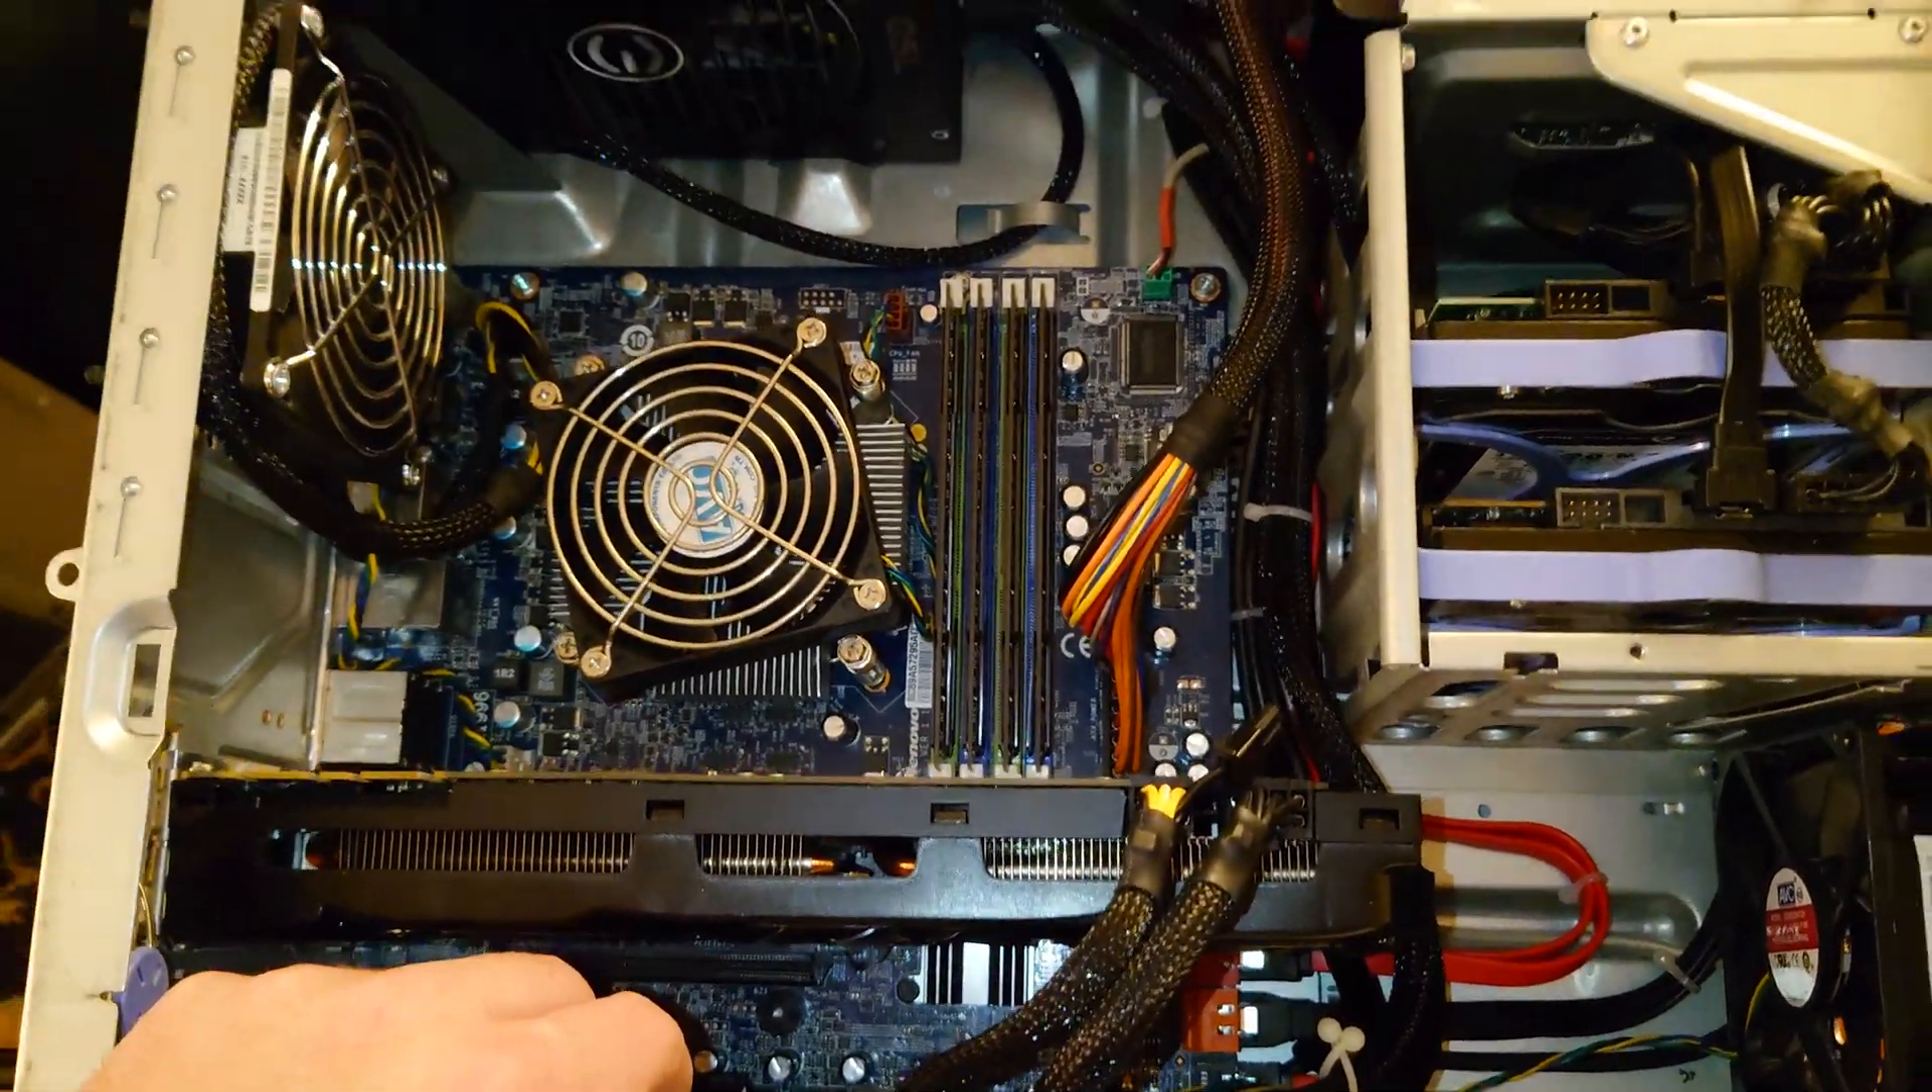As you can see, we have a new motherboard installed.